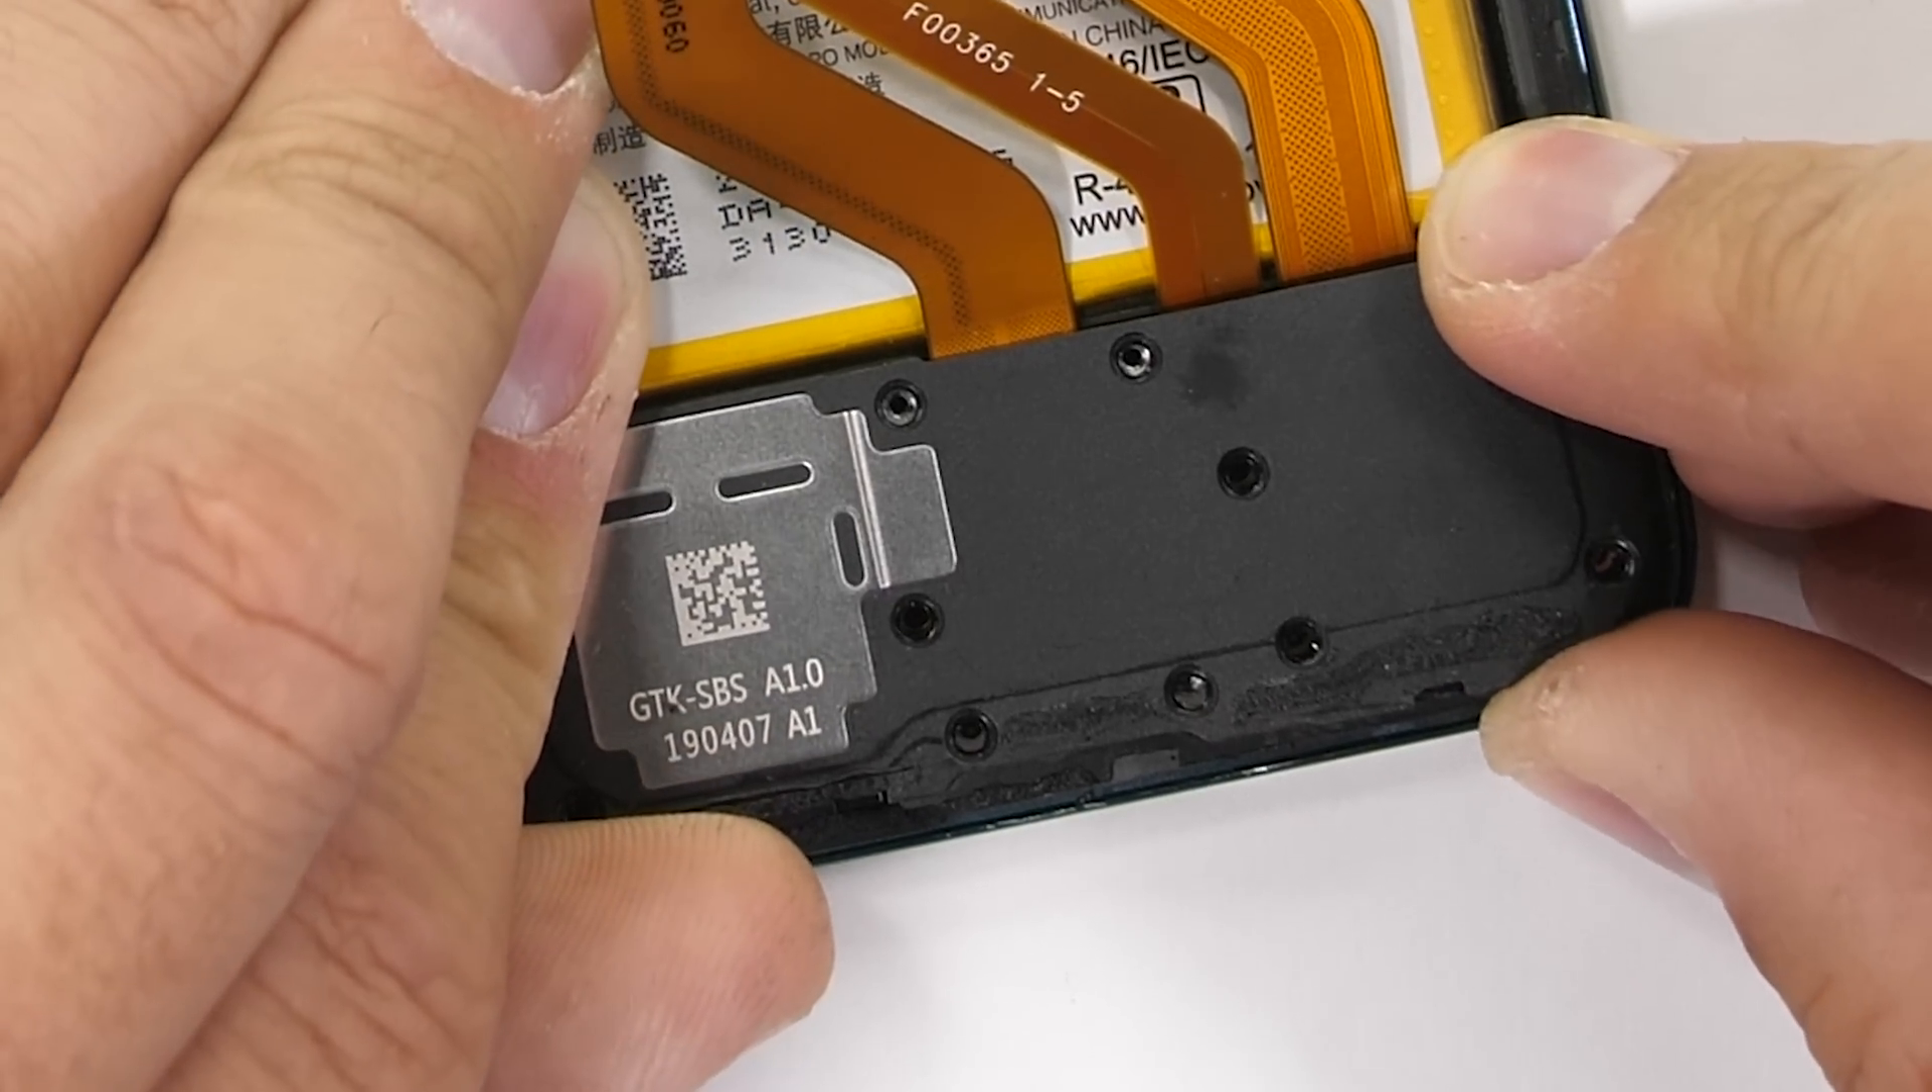The long ribbons are still in the way of the battery, so I'll remove the 11 Phillips head screws holding down the bottom loudspeaker plastics, and then I'll pop off the speaker.